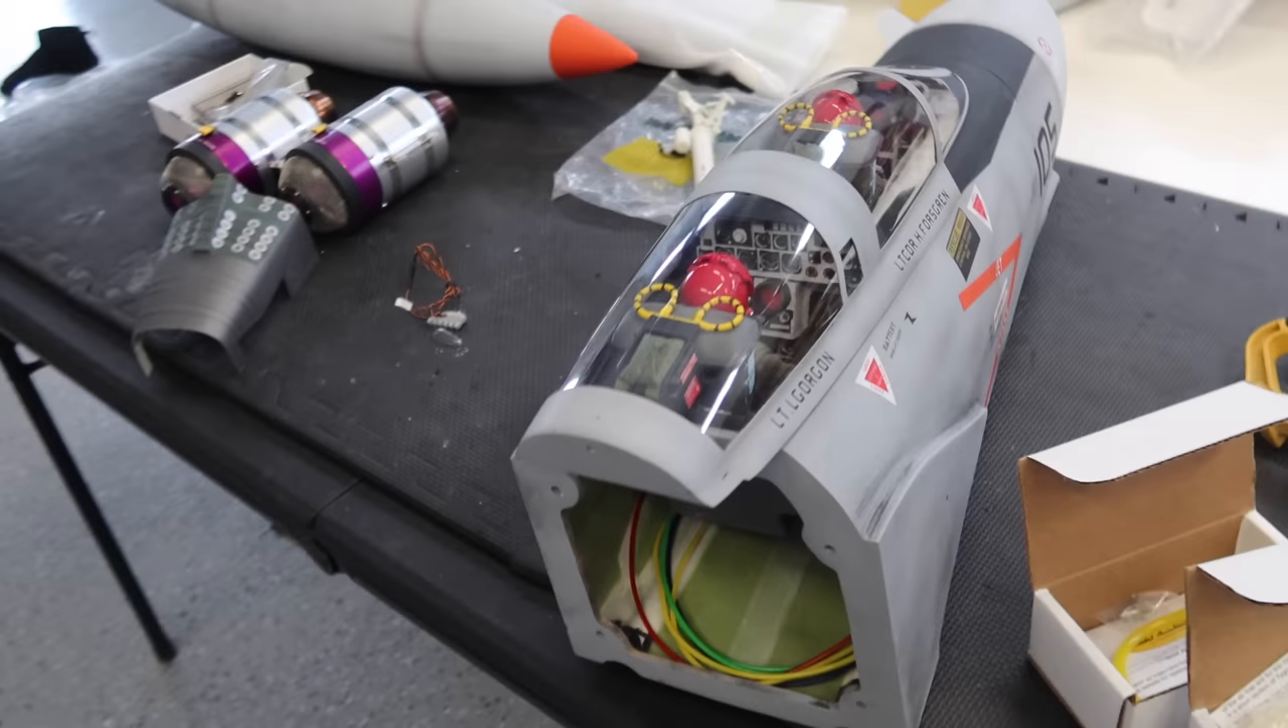Okay guys, so we've got our new aircraft canopy all done. I pulled the clamps and the tape off, and that worked out great.